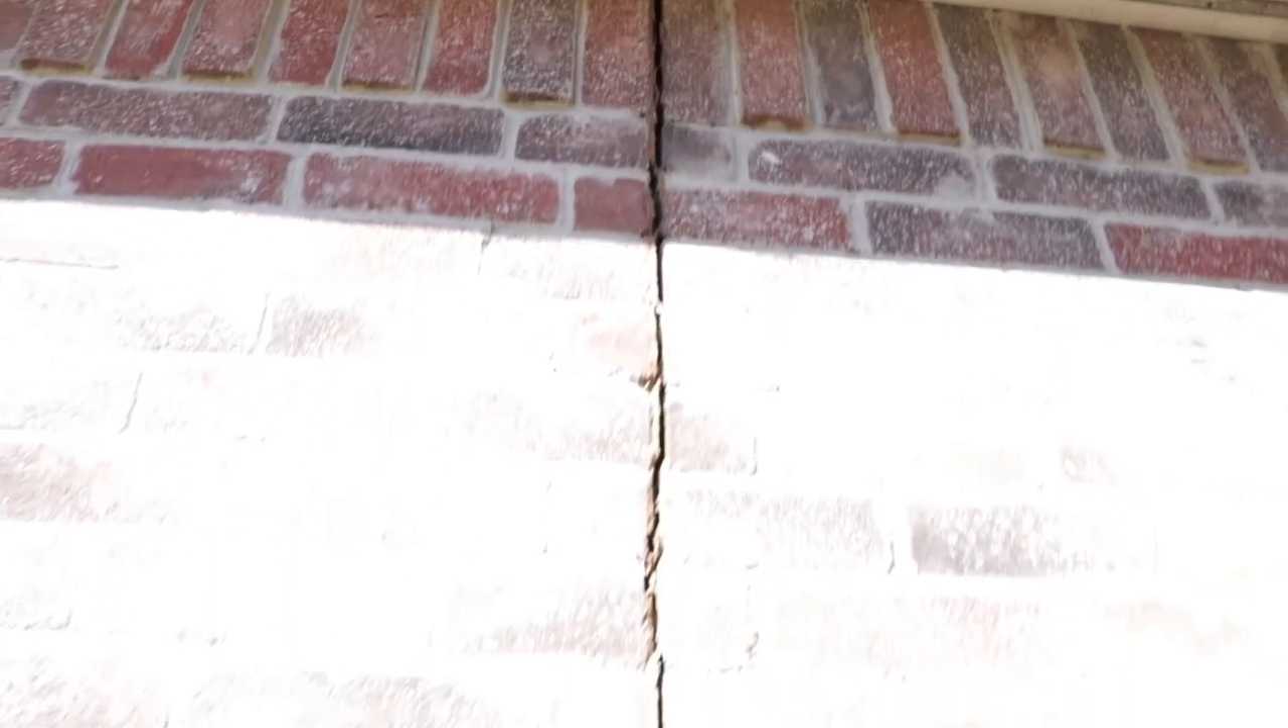You can see some separation in this expansion joint right behind me.